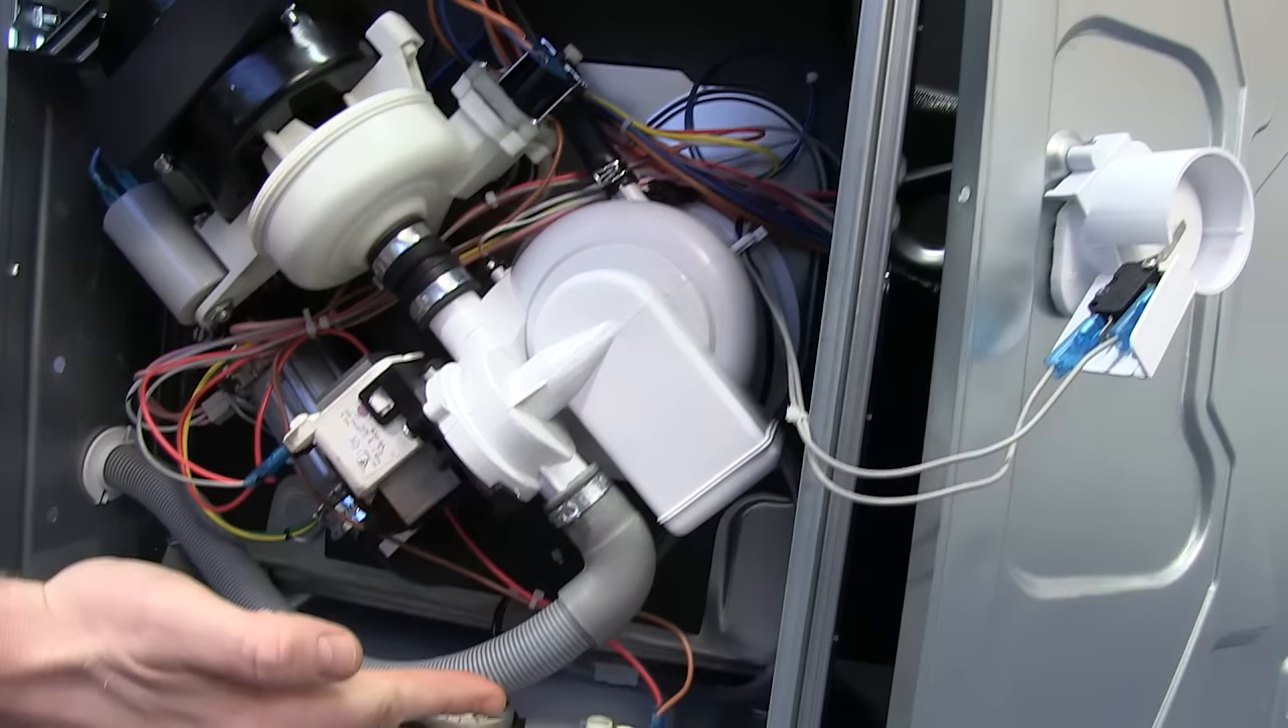And here we have the drain hose connected to the drain pump.